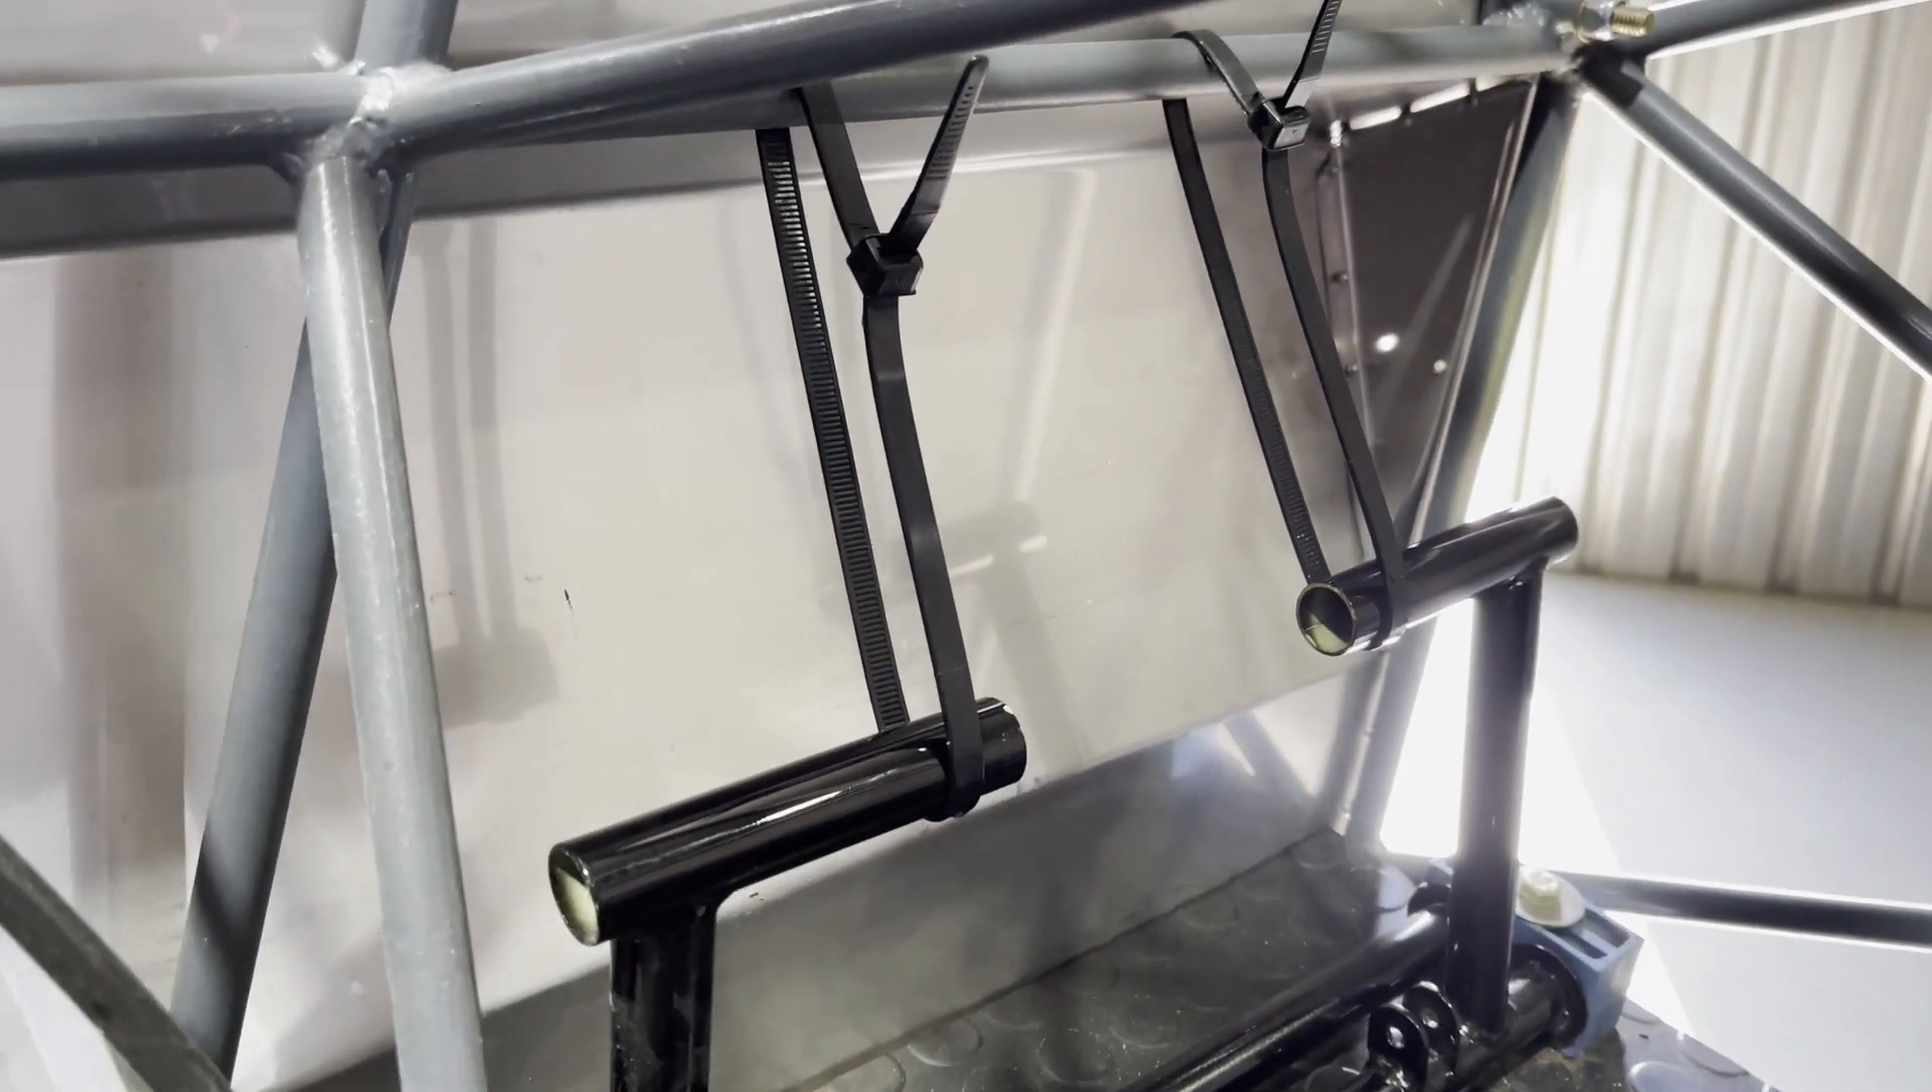I've just used some cable ties to hold the rudder pedal in place otherwise the pedals will be falling forward.